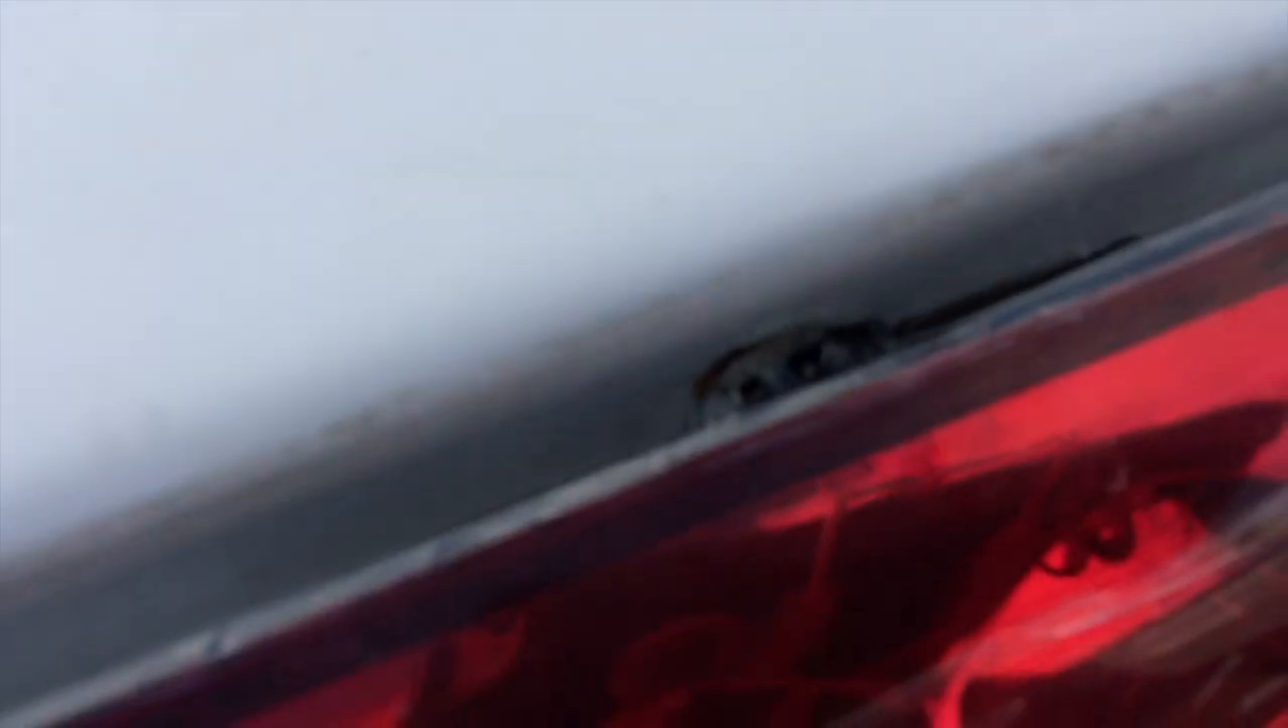You're going to have a little gap back there. You can see it.